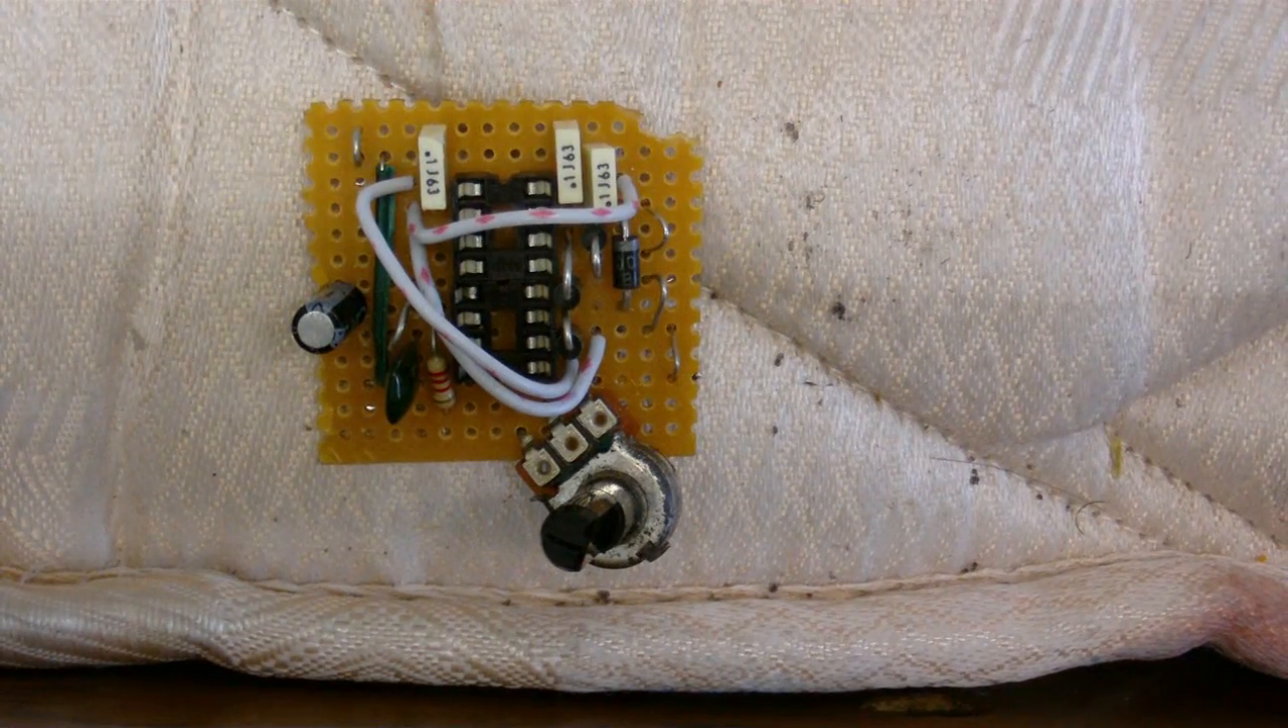The reason why this potentiometer is connected into sort of a comical diagonal ways. It's the only way I could get the pins to line up.